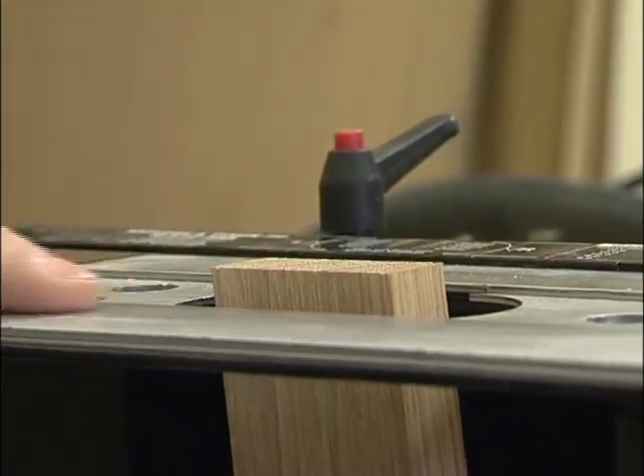Now when I slide the board up with my 5 degree angle on the top, you'll notice that it sits parallel to the top of the jig.